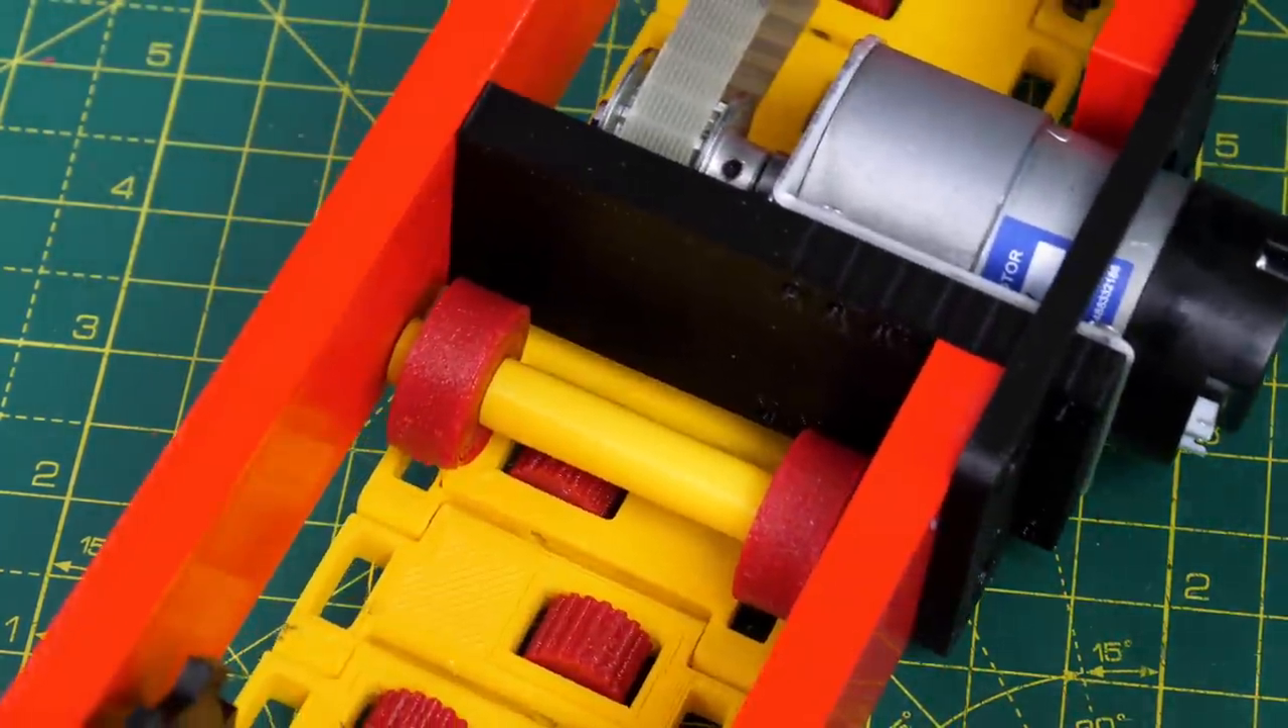So I've installed two little bogey wheels which are basically idlers that are fitted in the bottom there just to hold the track away from that motor bracket.